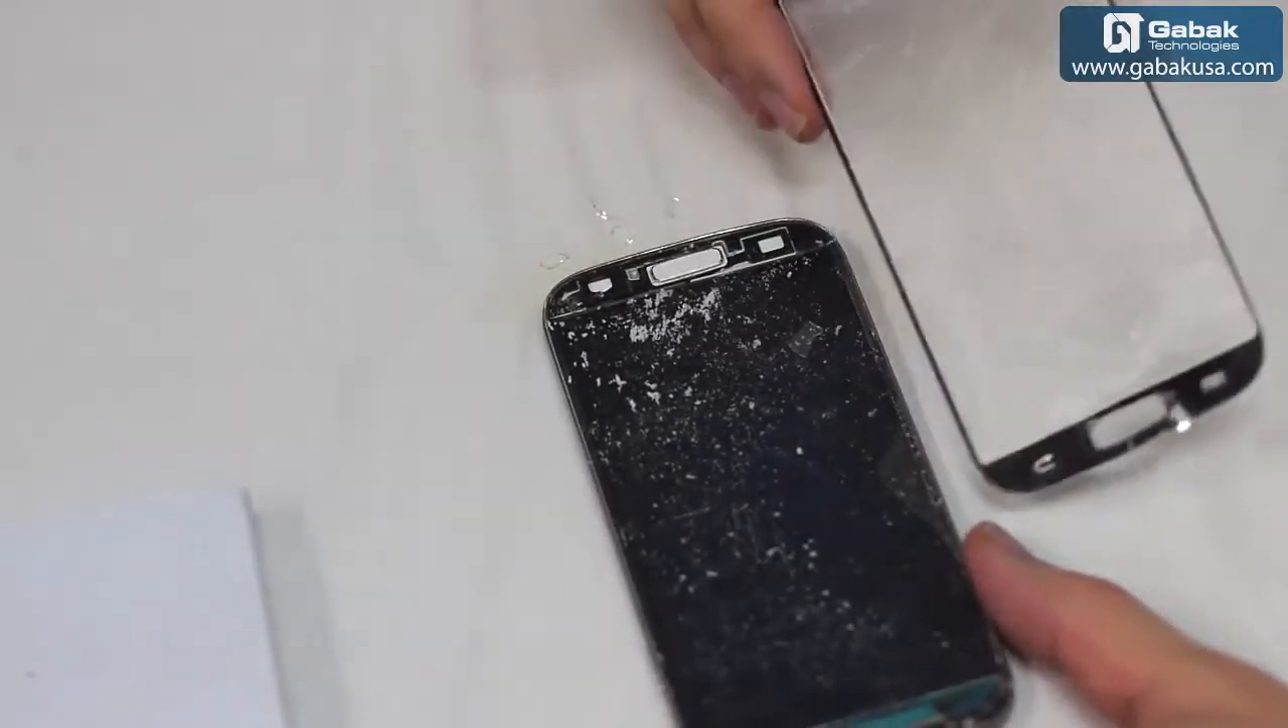Well we have done it just ok, we unglue the buttons and we remove the screen successfully.